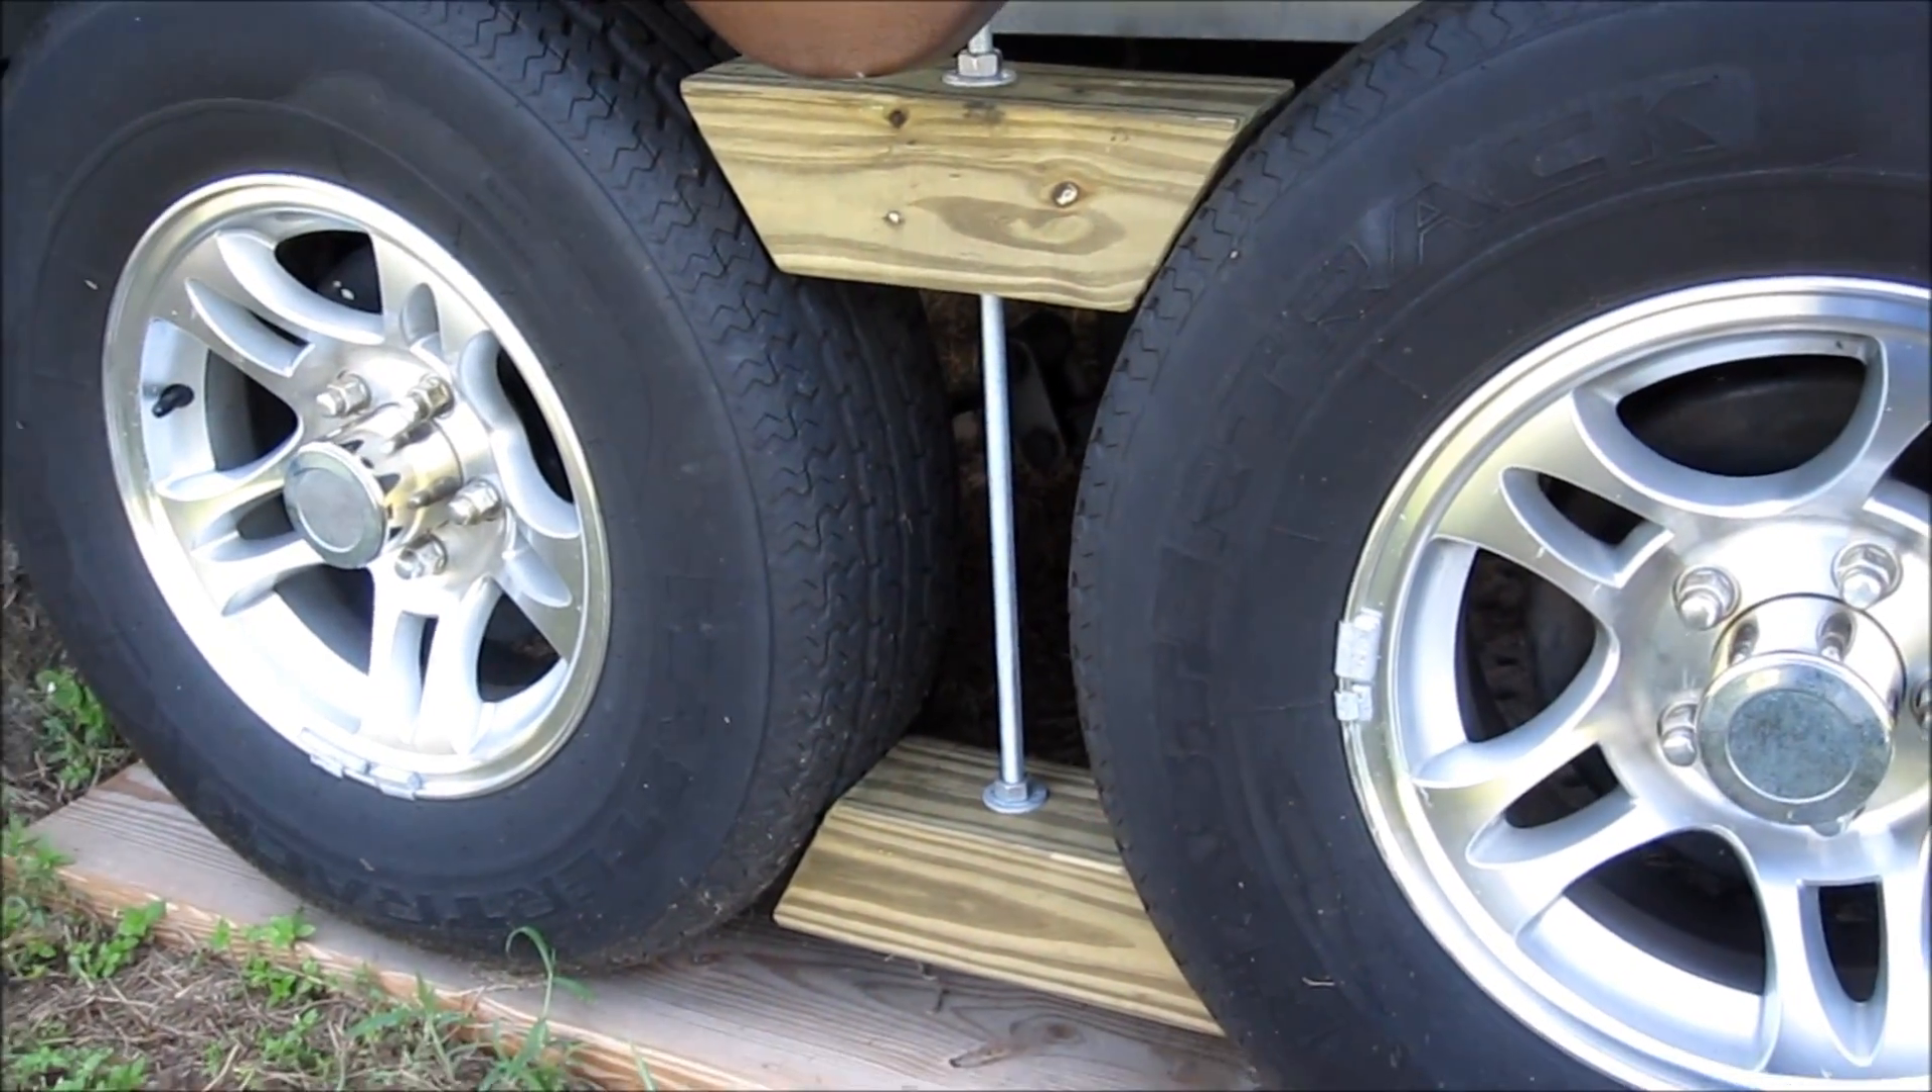Cool it fits really nicely you just need to size that rod length so that it can slide in there comfortably and then so it's not so long.